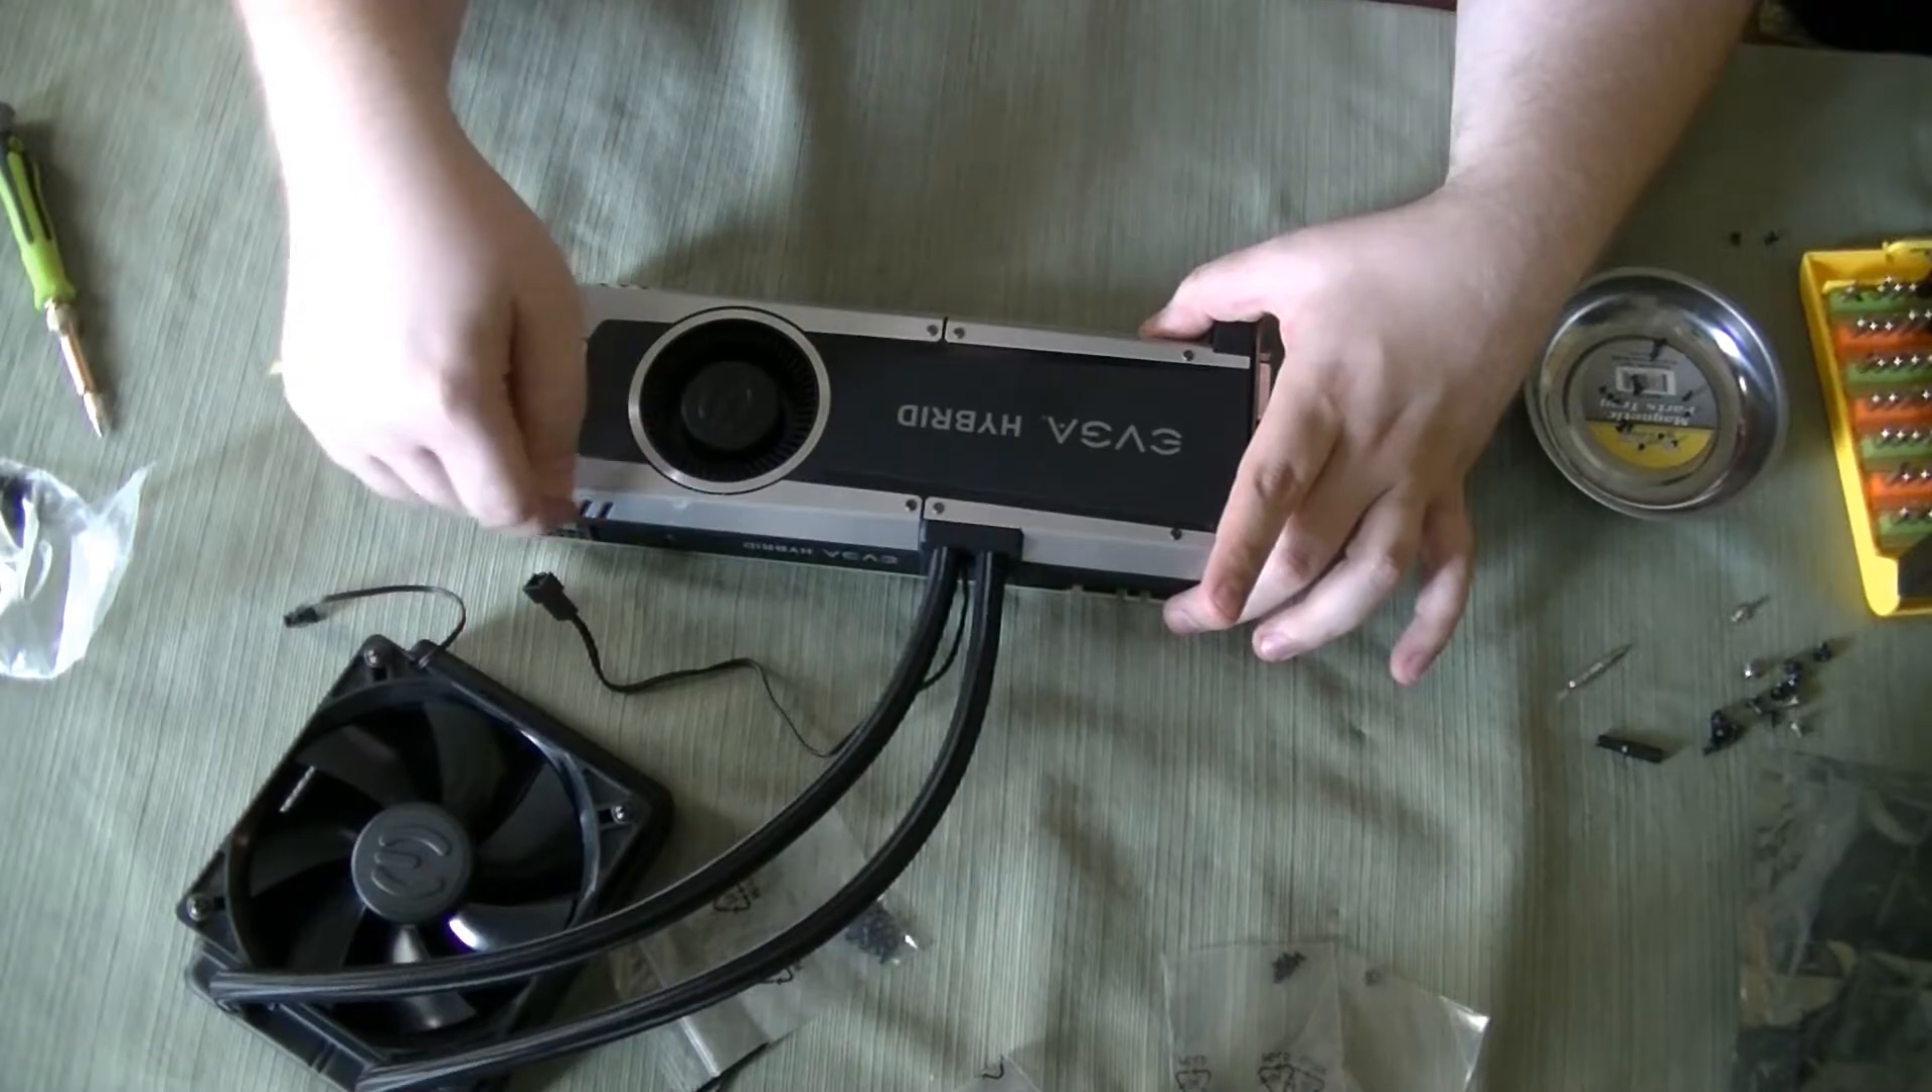Alright guys, shroud is finally on.